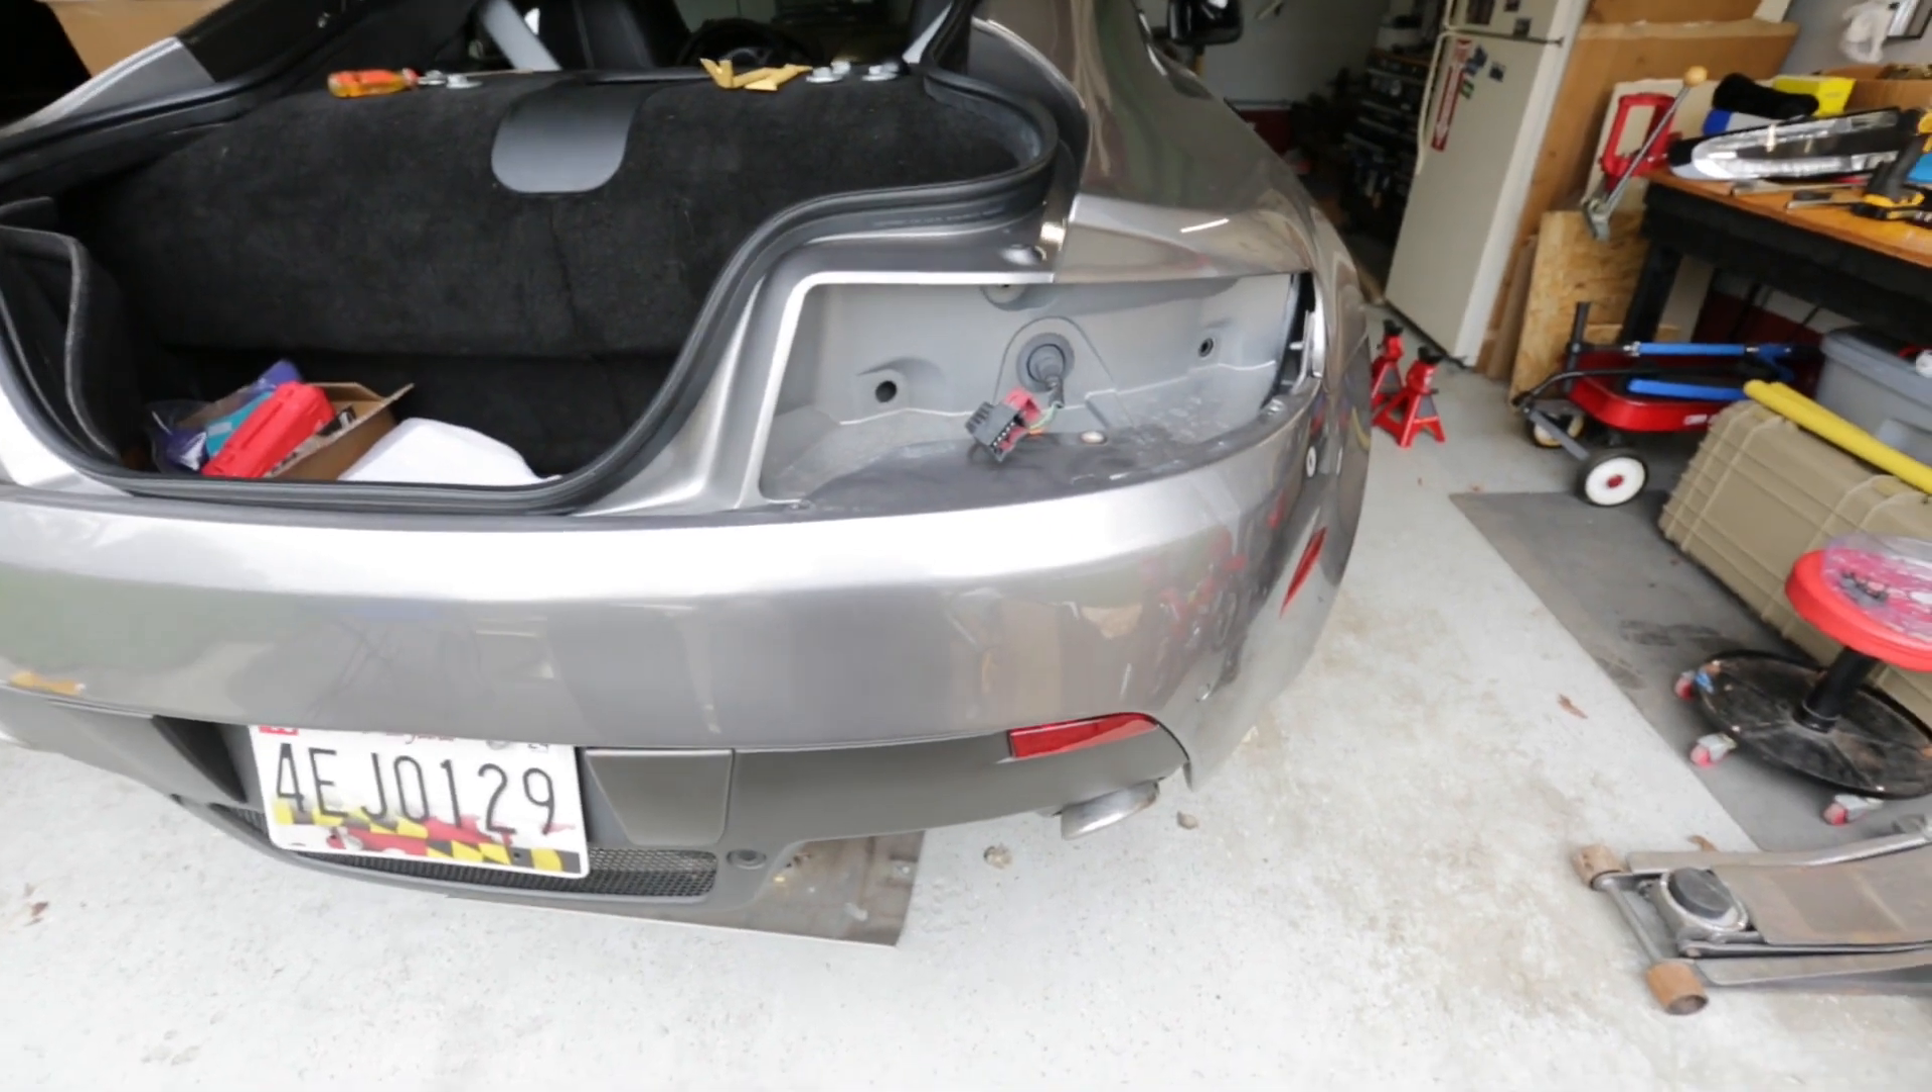So just got the taillights out and uh the only thing left now is just the bumper.